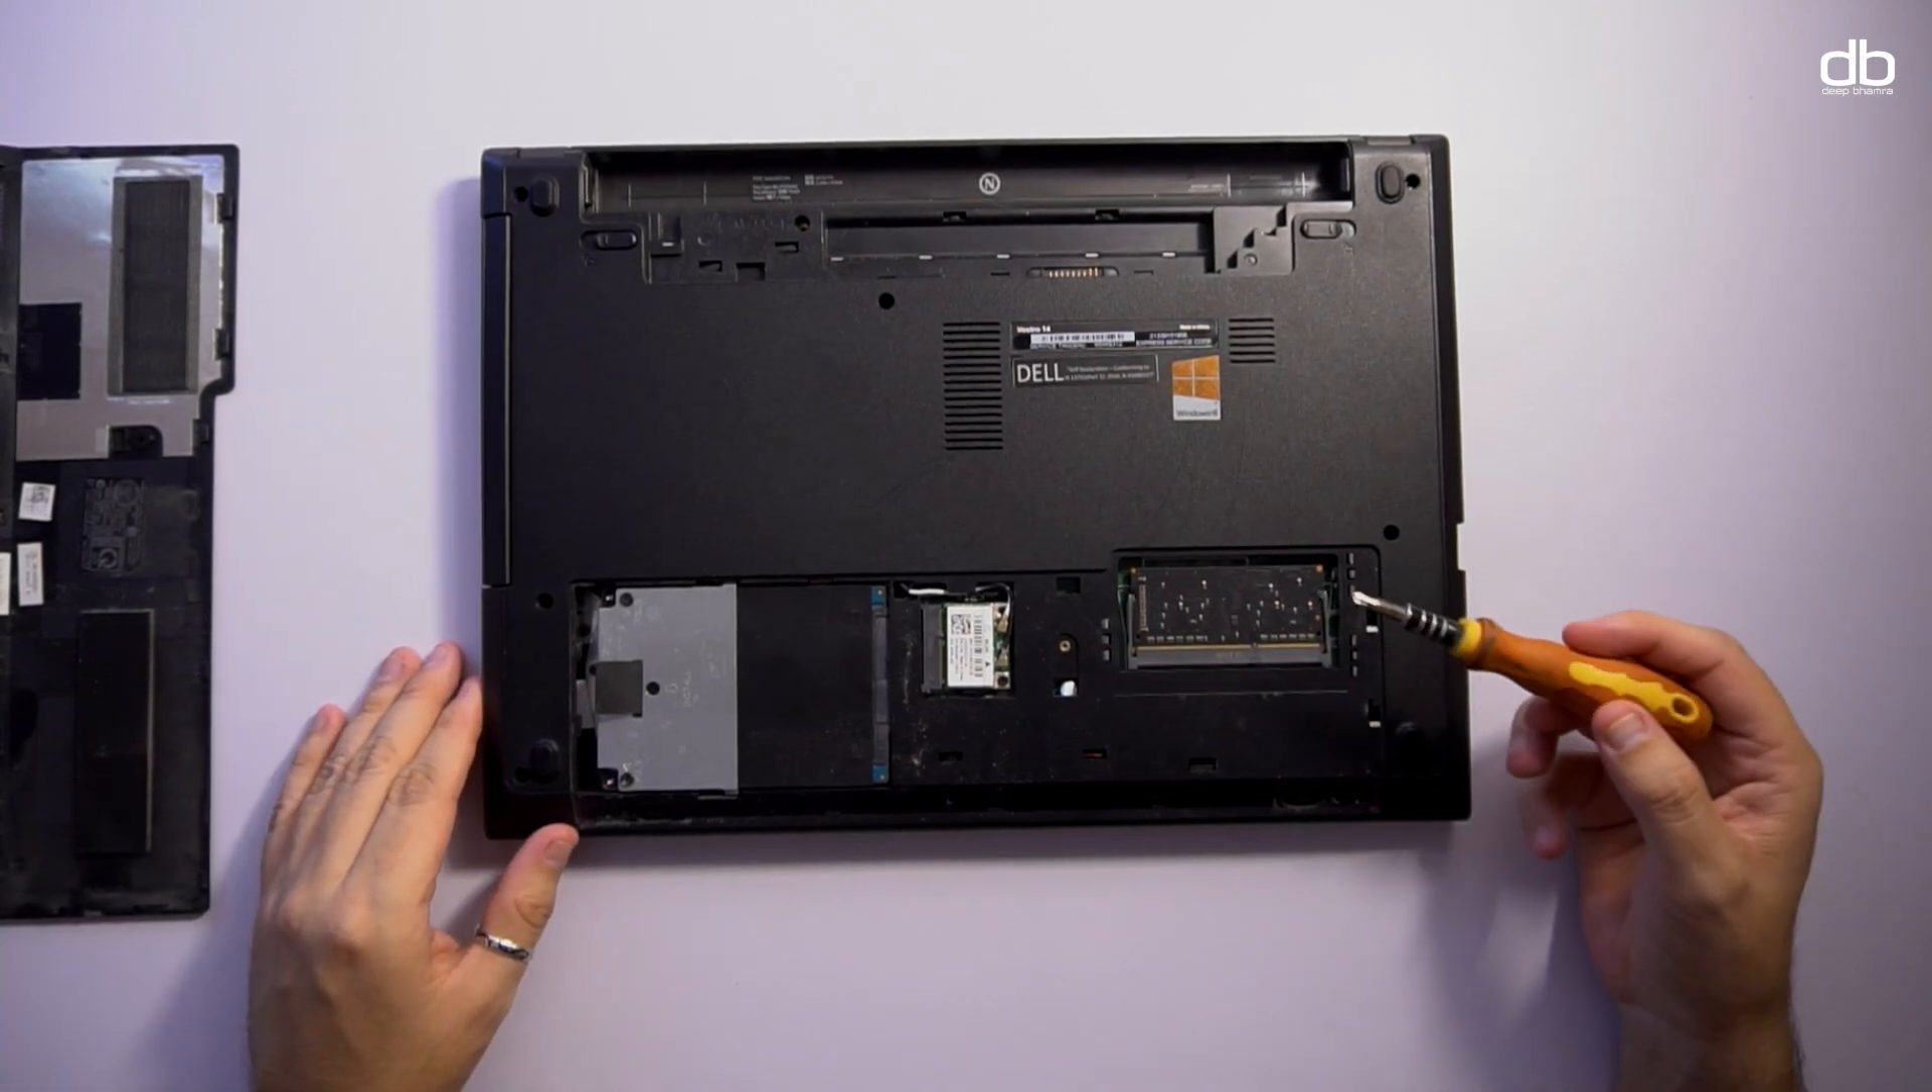And removing the cover revealed the ram and the hard disk making this extremely easy for the end user to upgrade.